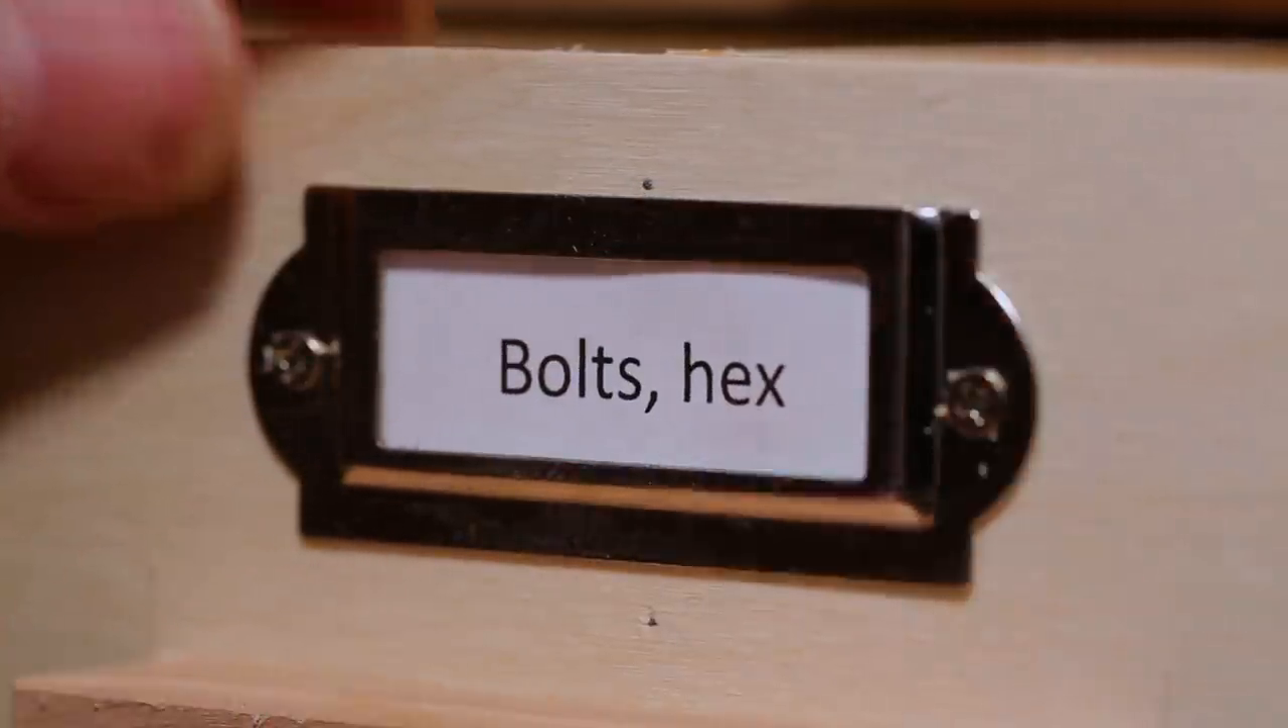And I've started putting a few labels in.